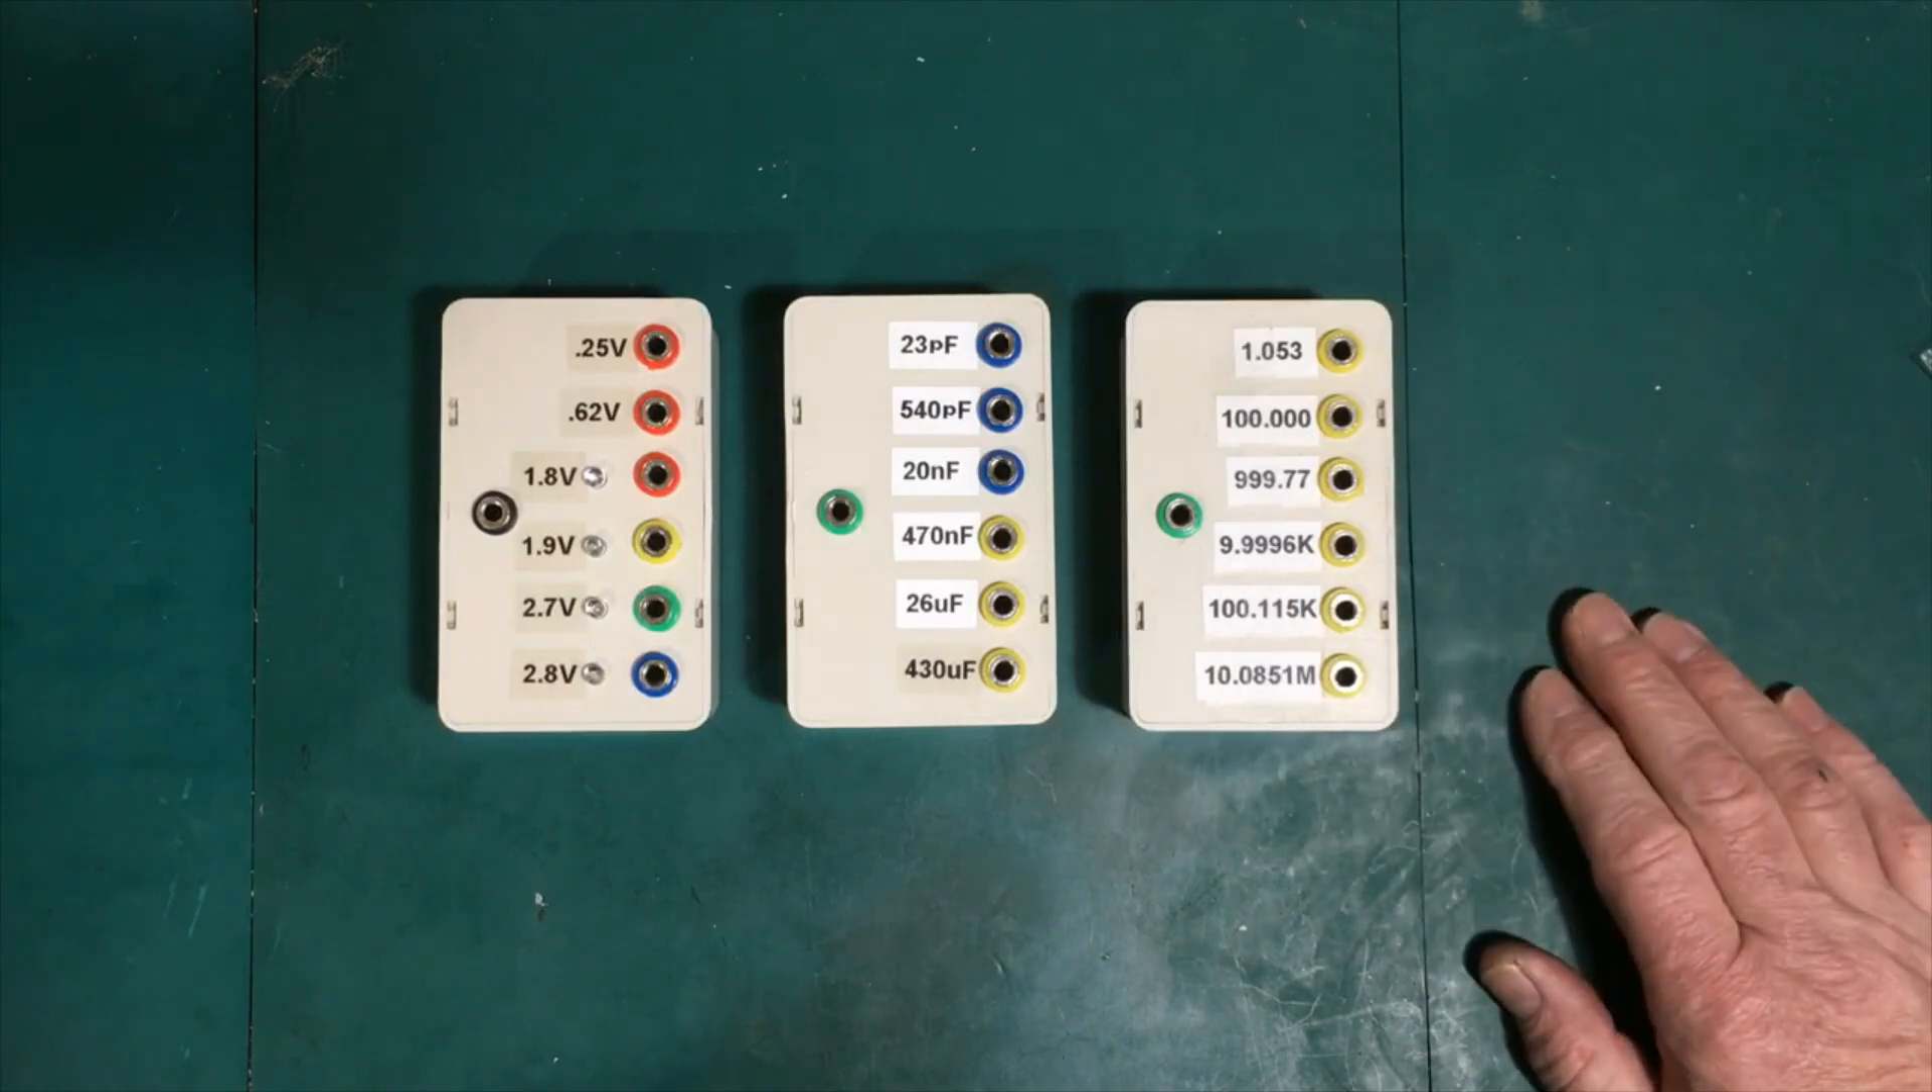There we are all finished i got these labels on here.